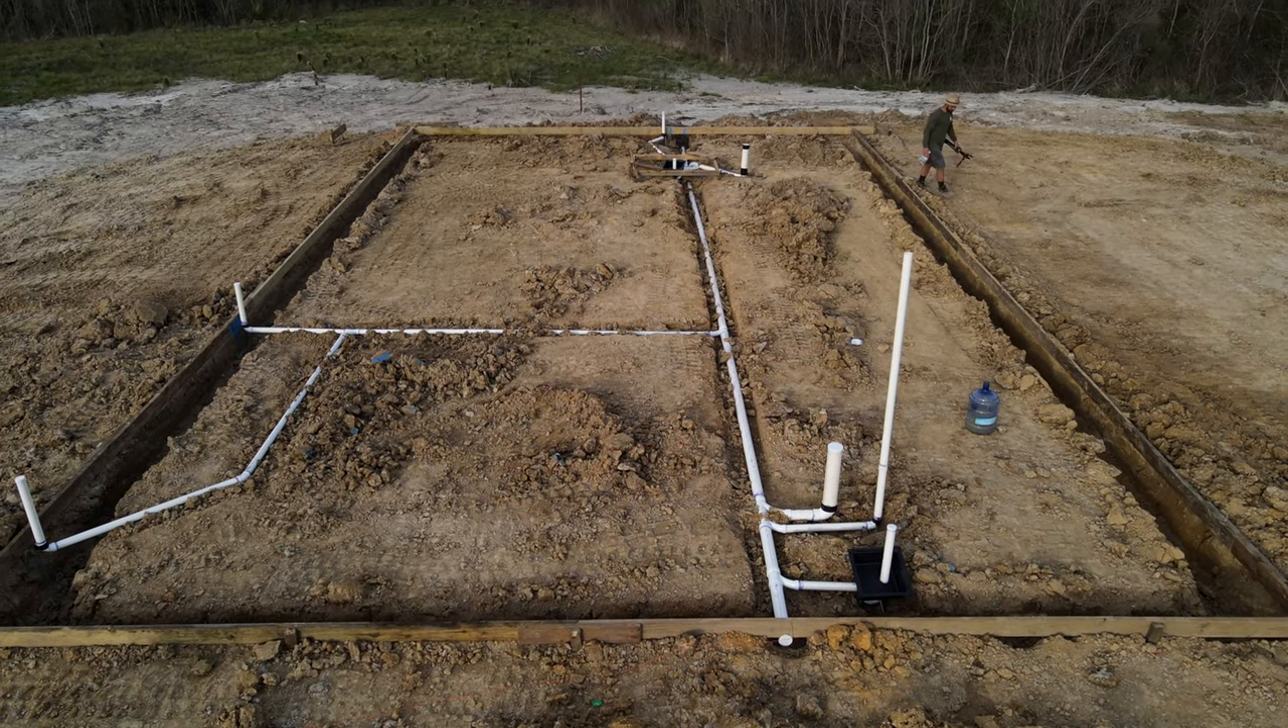We are adding plumbing to this structure so the visqueen and rebar will be added later. We are installing the plumbing that will be going in the slab.